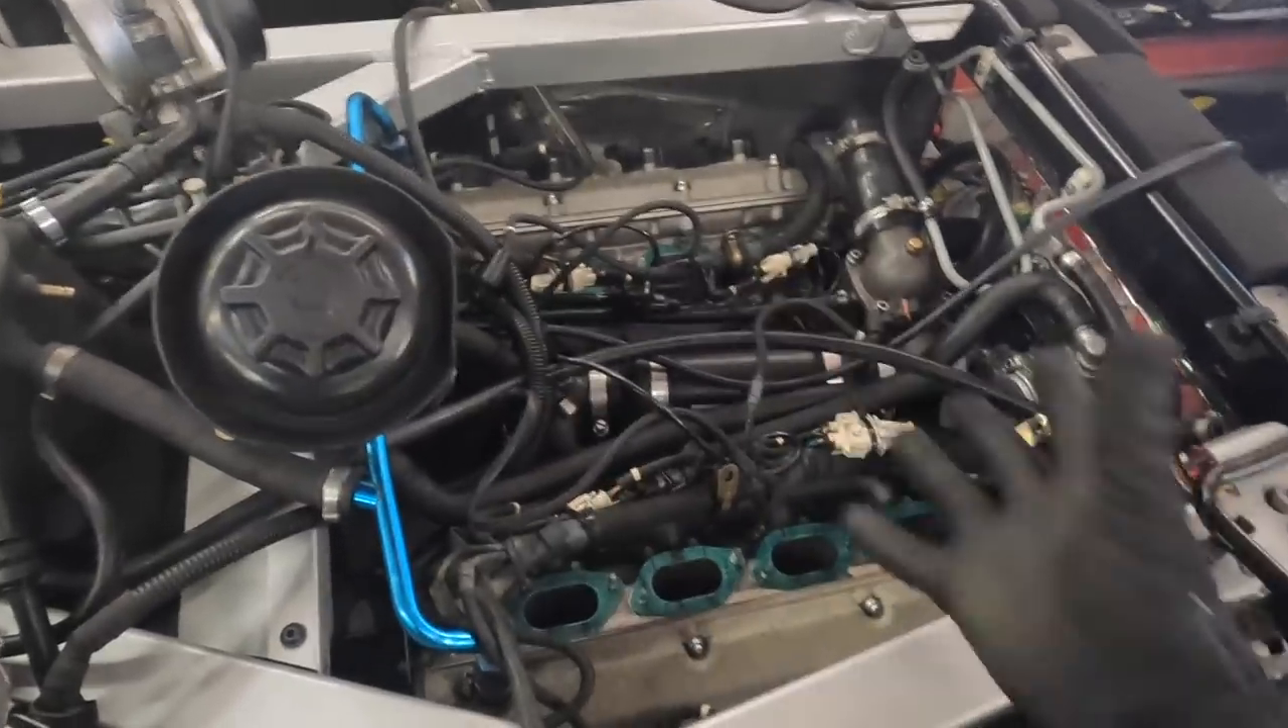Okay, we have a fresh set of gaskets on for the plenum chamber.